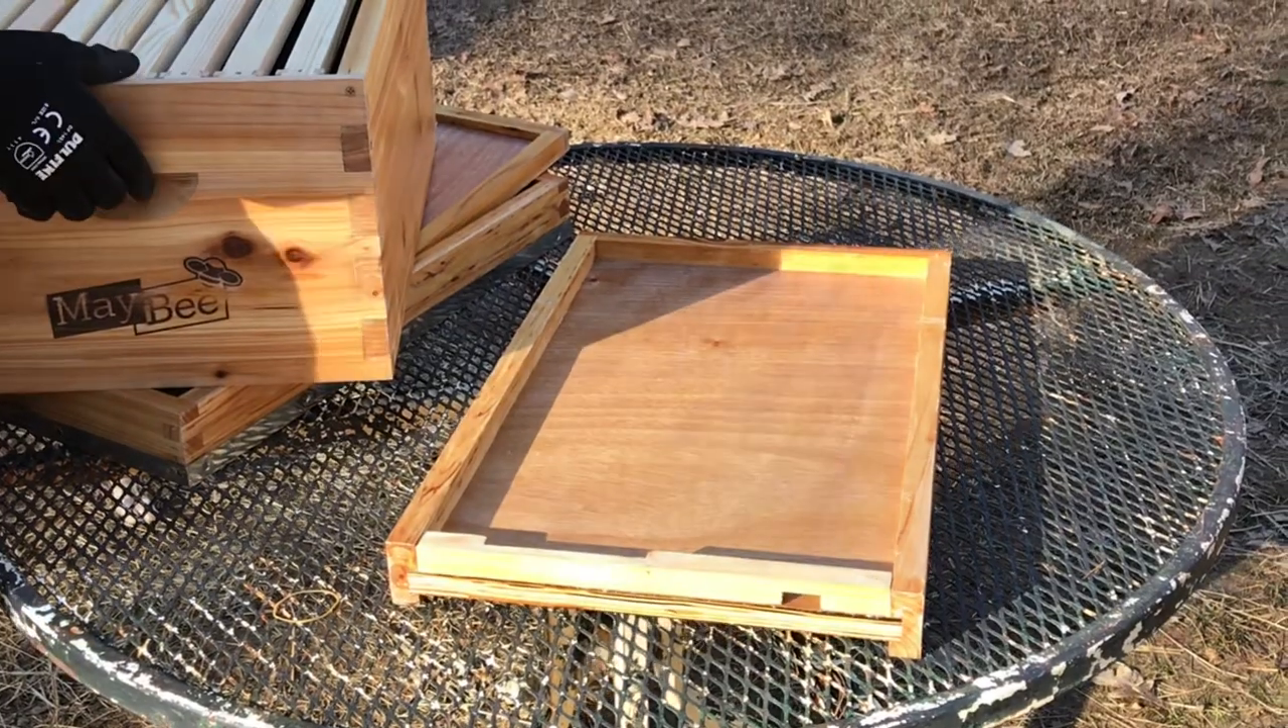So you've got your bottom board entrance reducer put on.